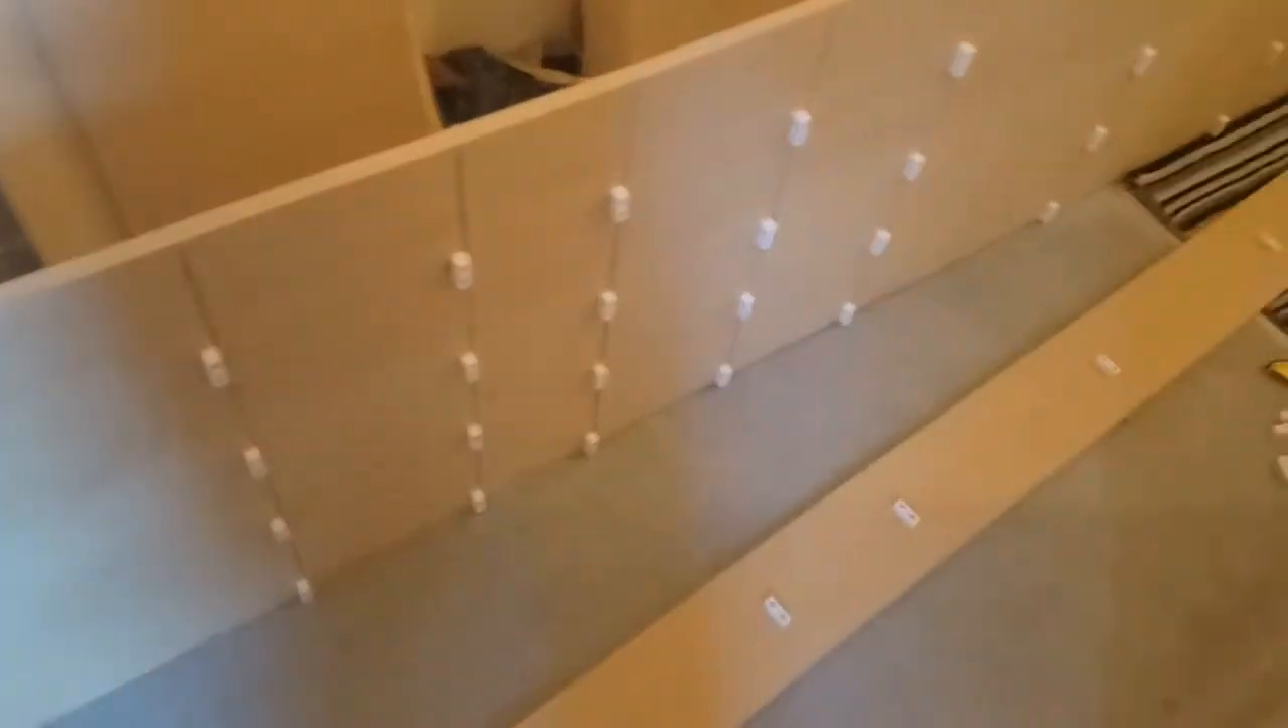So now I have put these plastic fixing blocks on both the opposite side and a small strip that's going to run up the back as well for a bit of extra support.